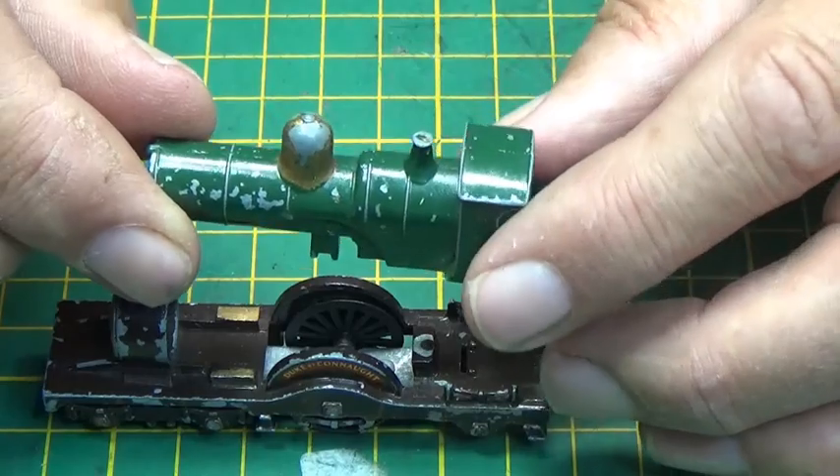As you can see, the boiler and cab assembly, as you can see, the boiler and cab assembly, have come loose from the main chassis mounting.